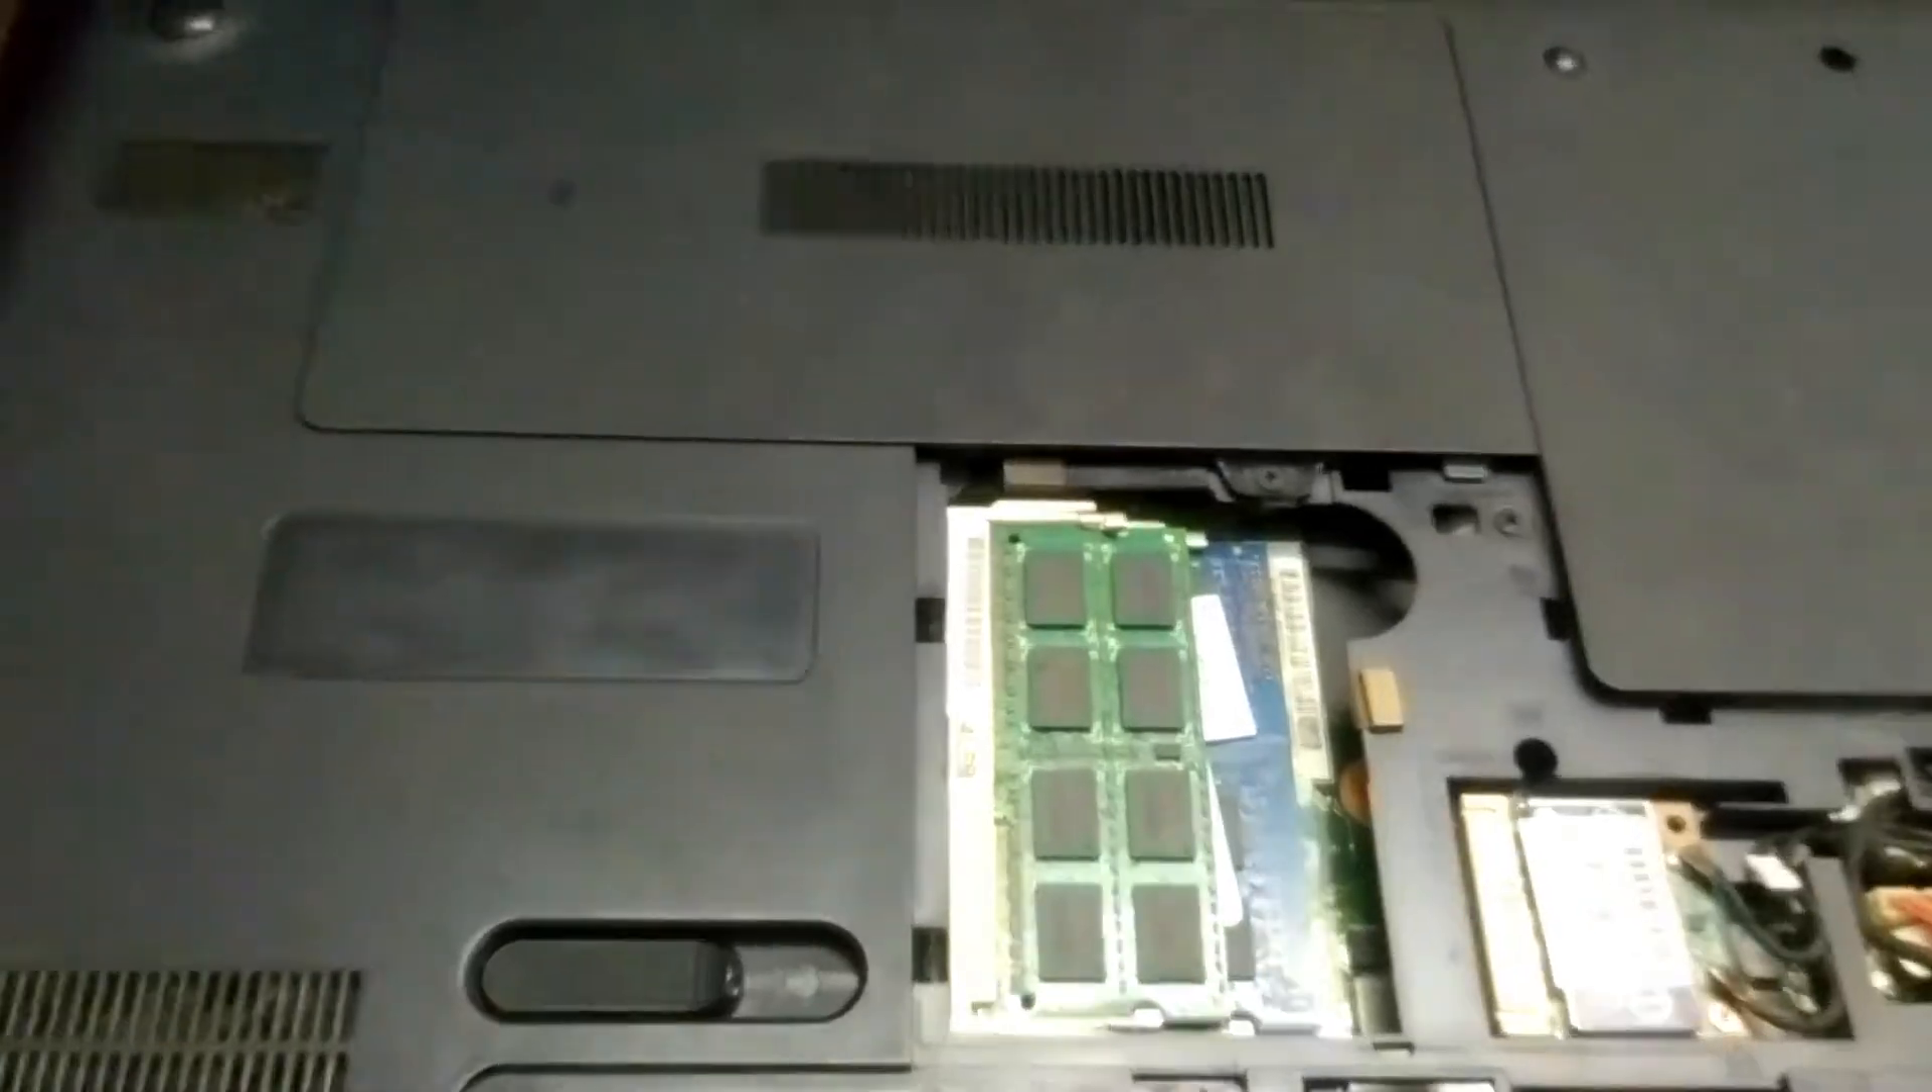पैनल मेरा खुल चुका है और इसमें काफी अंदर RAM वगेरा लगी हुई है।